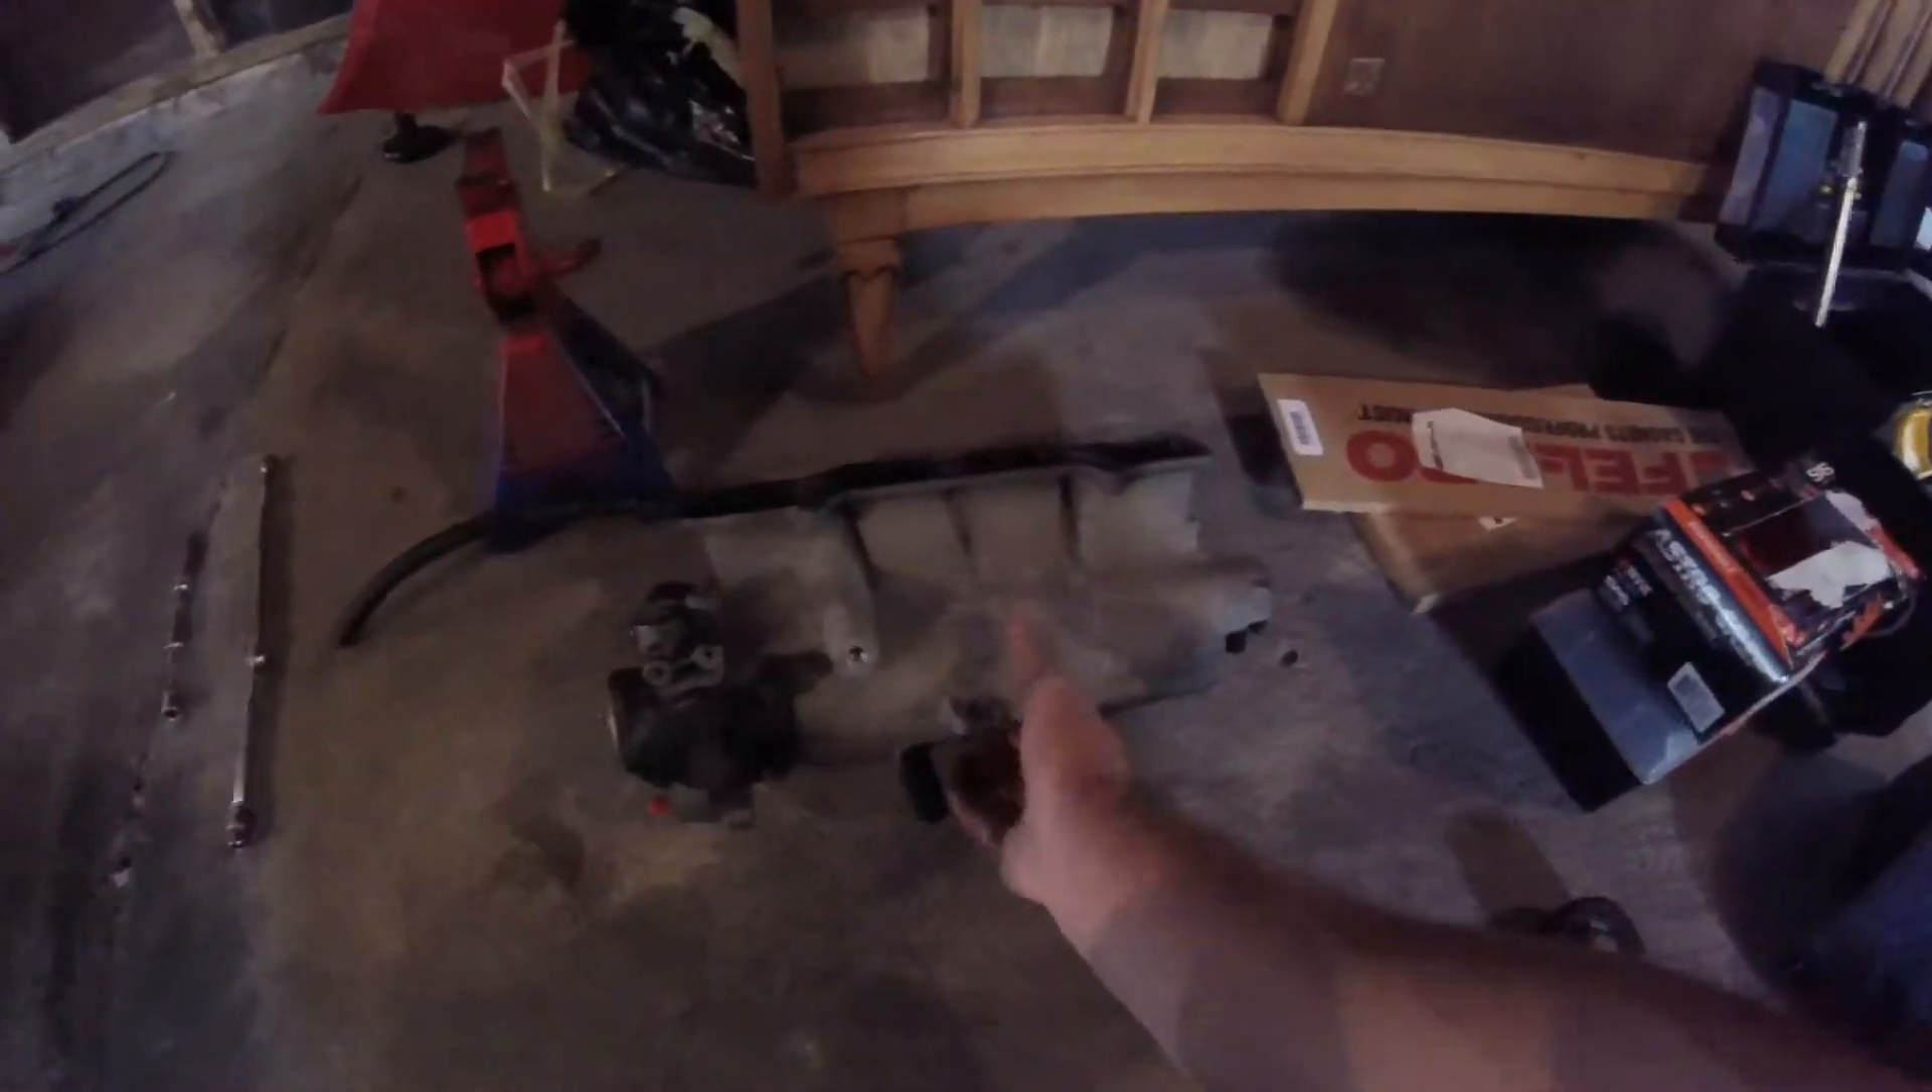All right I got the intake manifold off it's sitting right here.